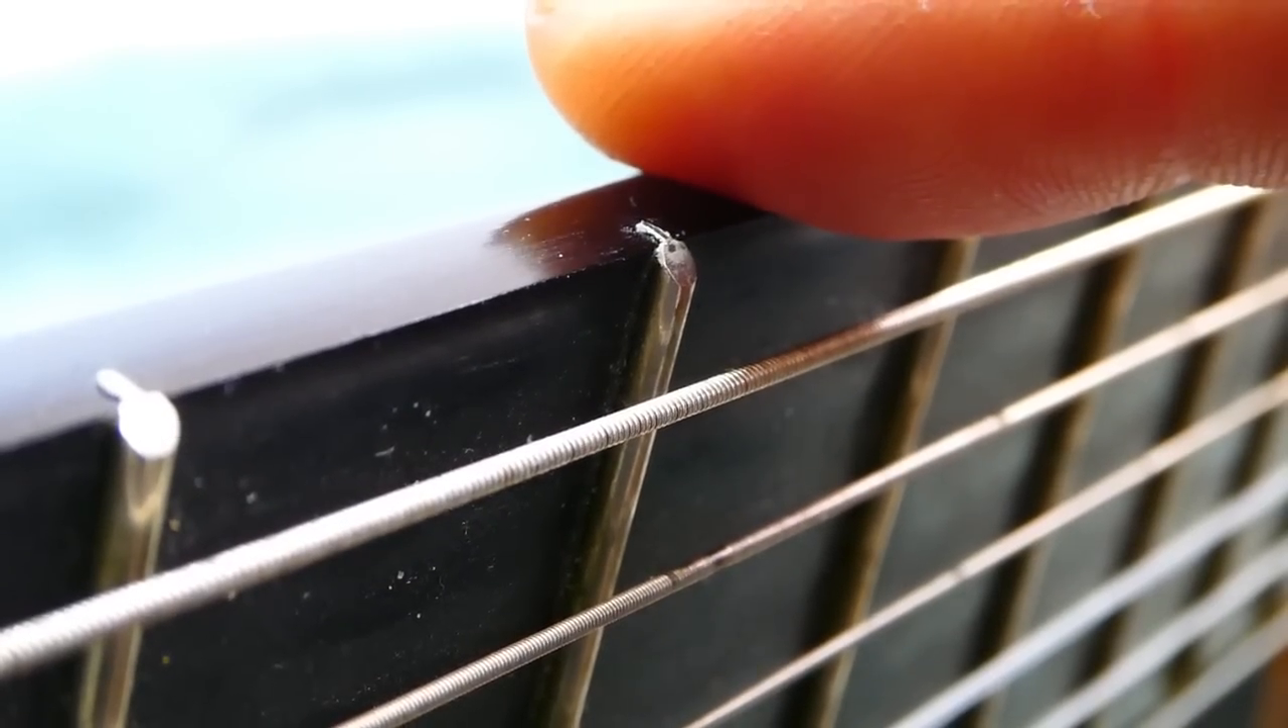Also, the ends of the frets have sprouted. They're protruding out from the sides of the board.